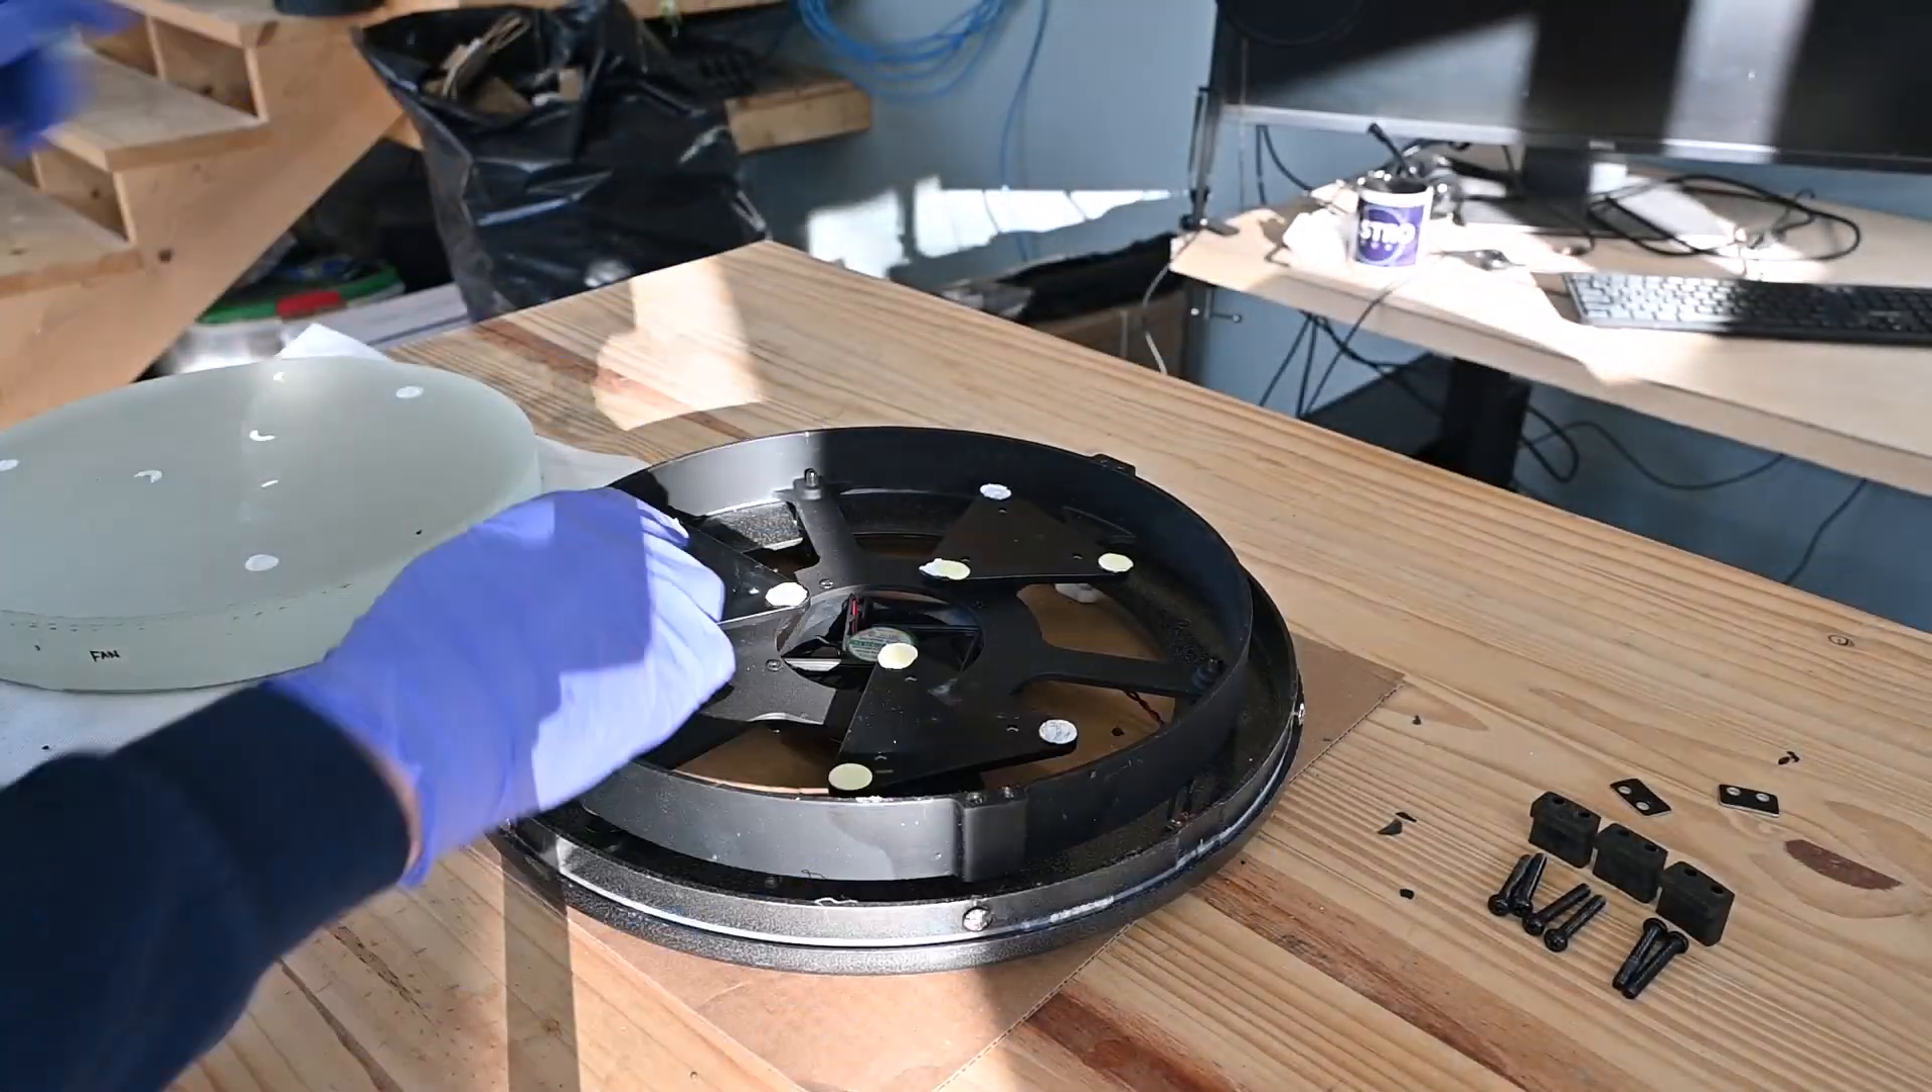I did manage to get the primary mirror free from the housing.